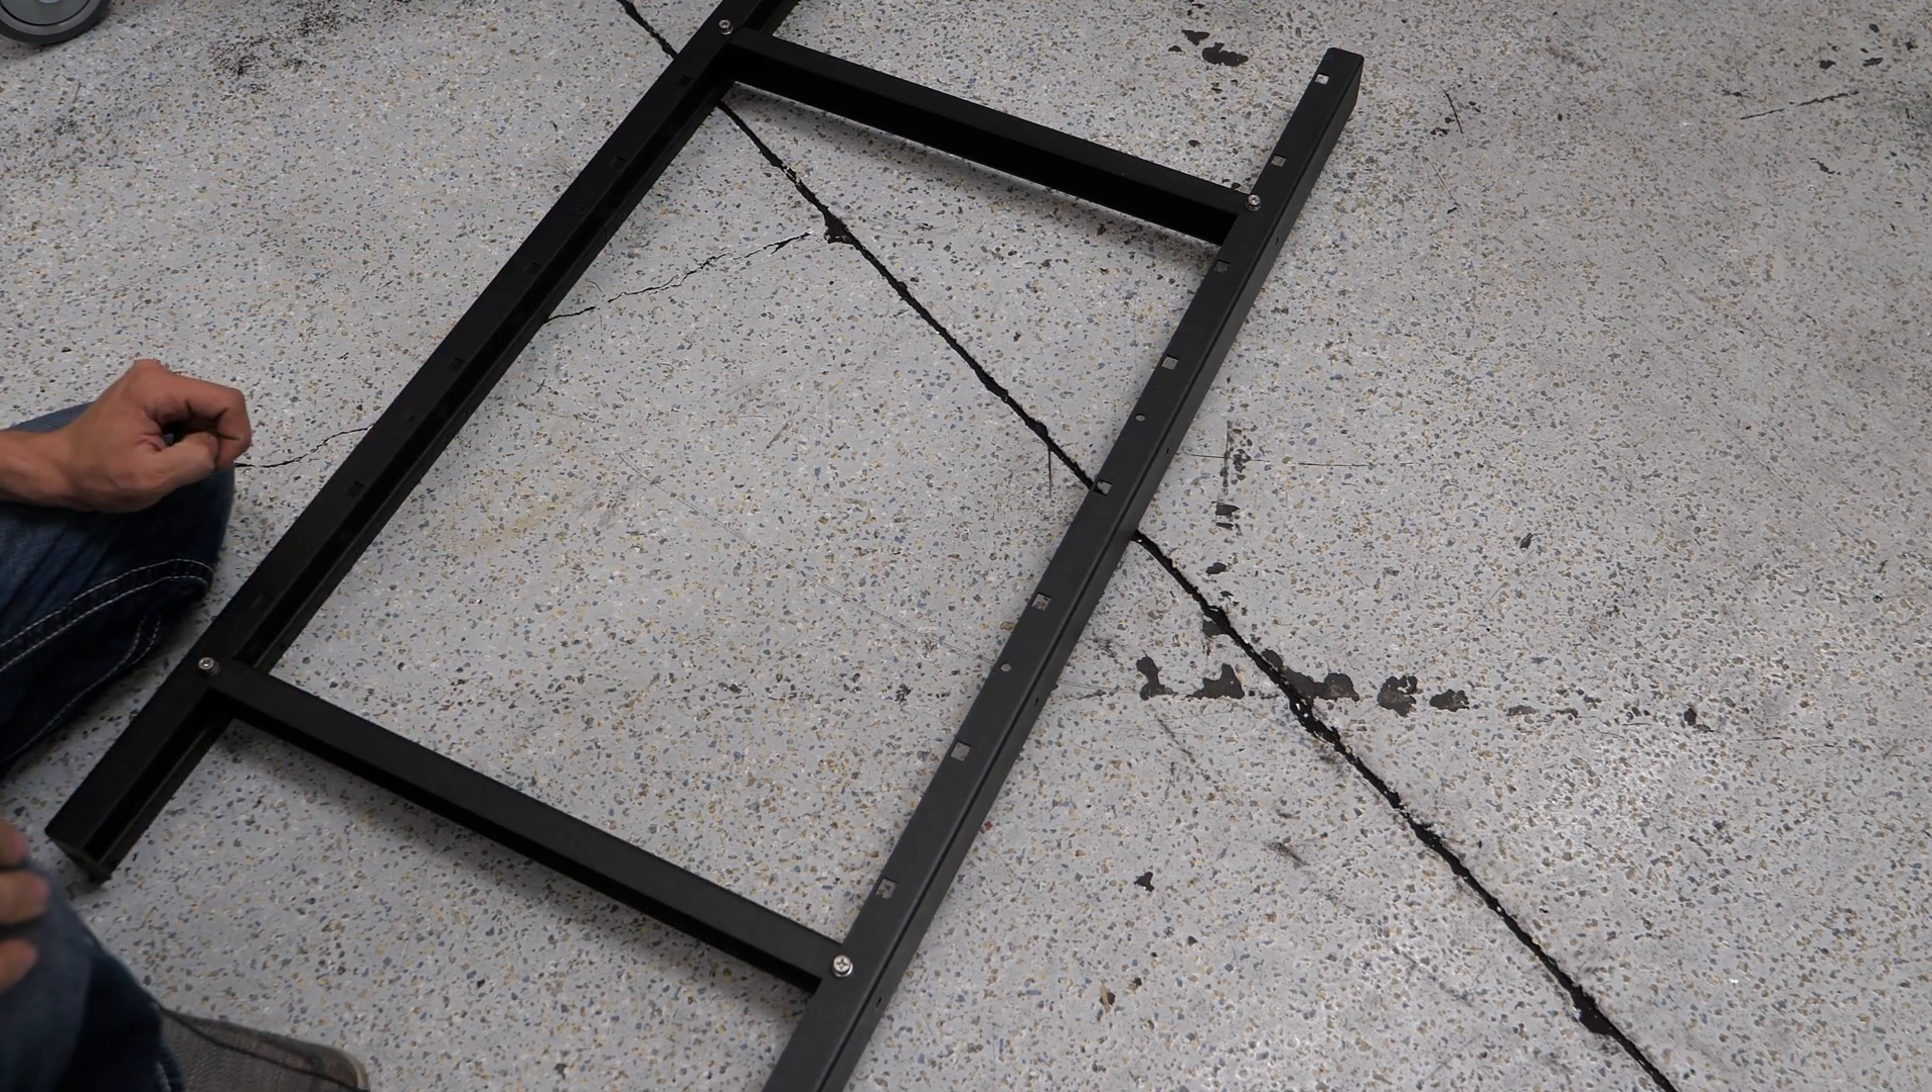So now I've gone ahead and added the bottom rail. So now I kind of have like a square shape.